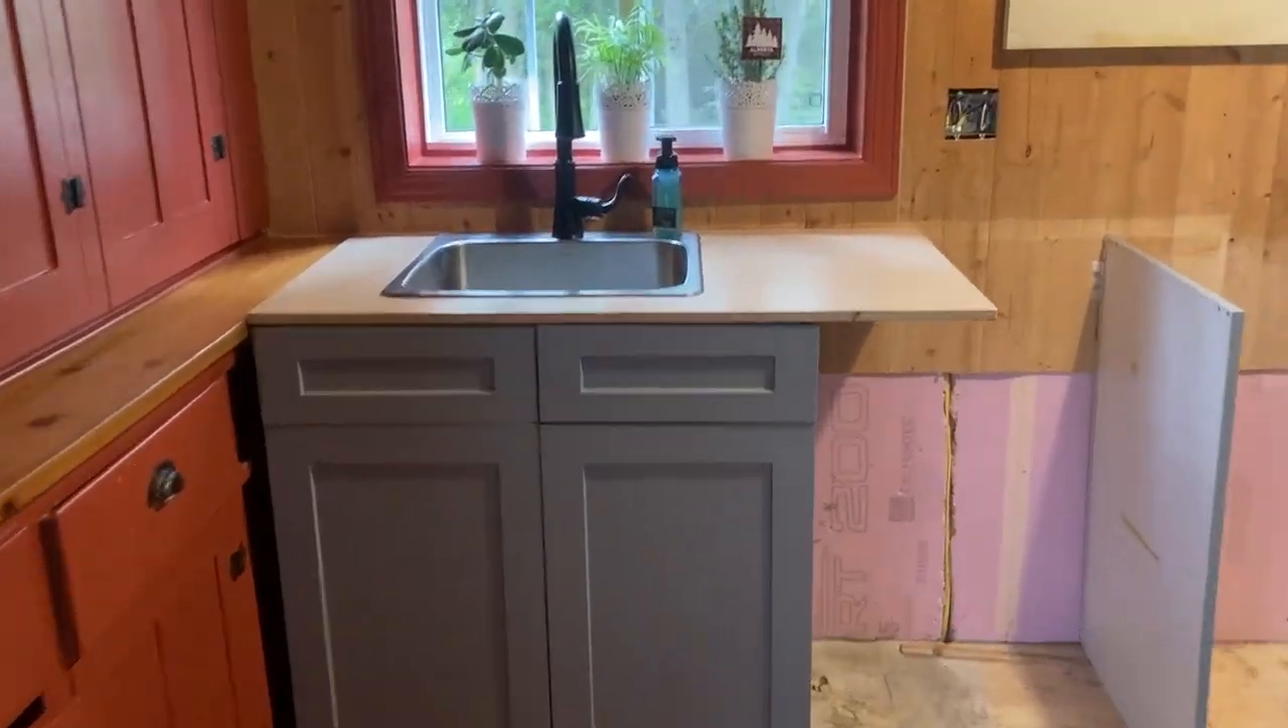Yay, we now have a temporary kitchen sink and a little bit of countertop.